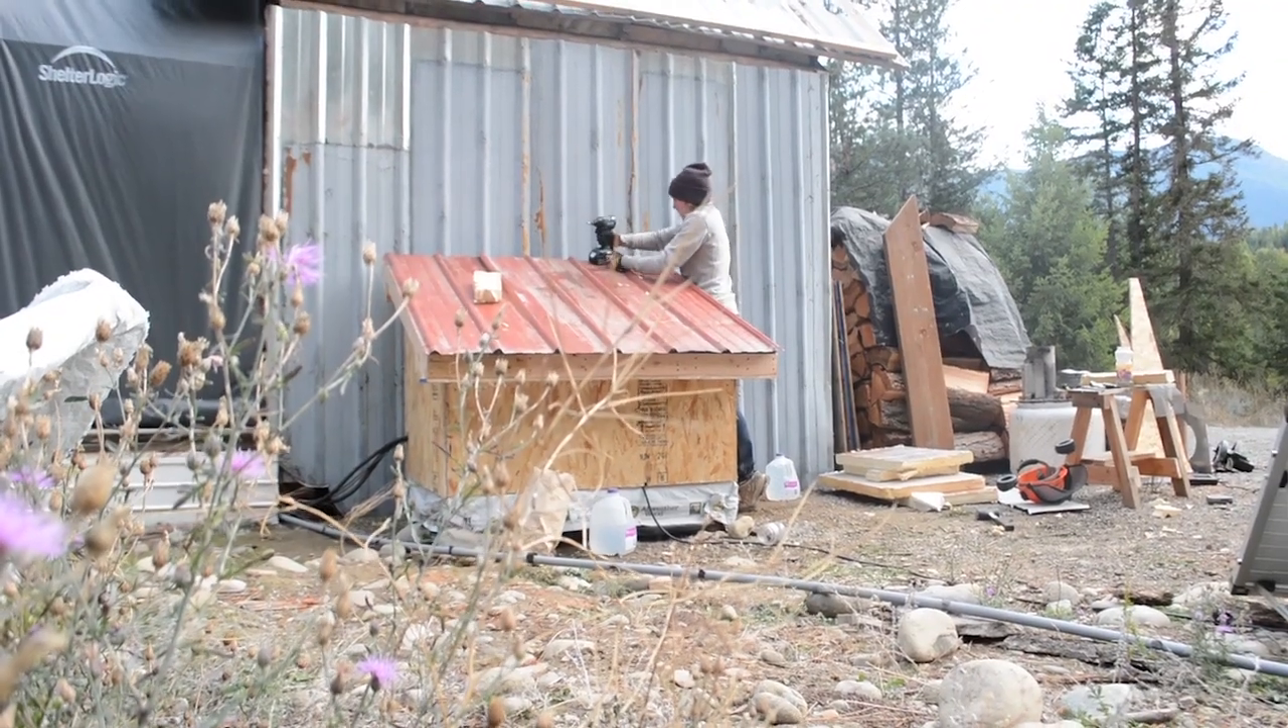So we got the roofing installed and by the way the roofing and the insulation were both reclaimed materials that we picked up a year ago.